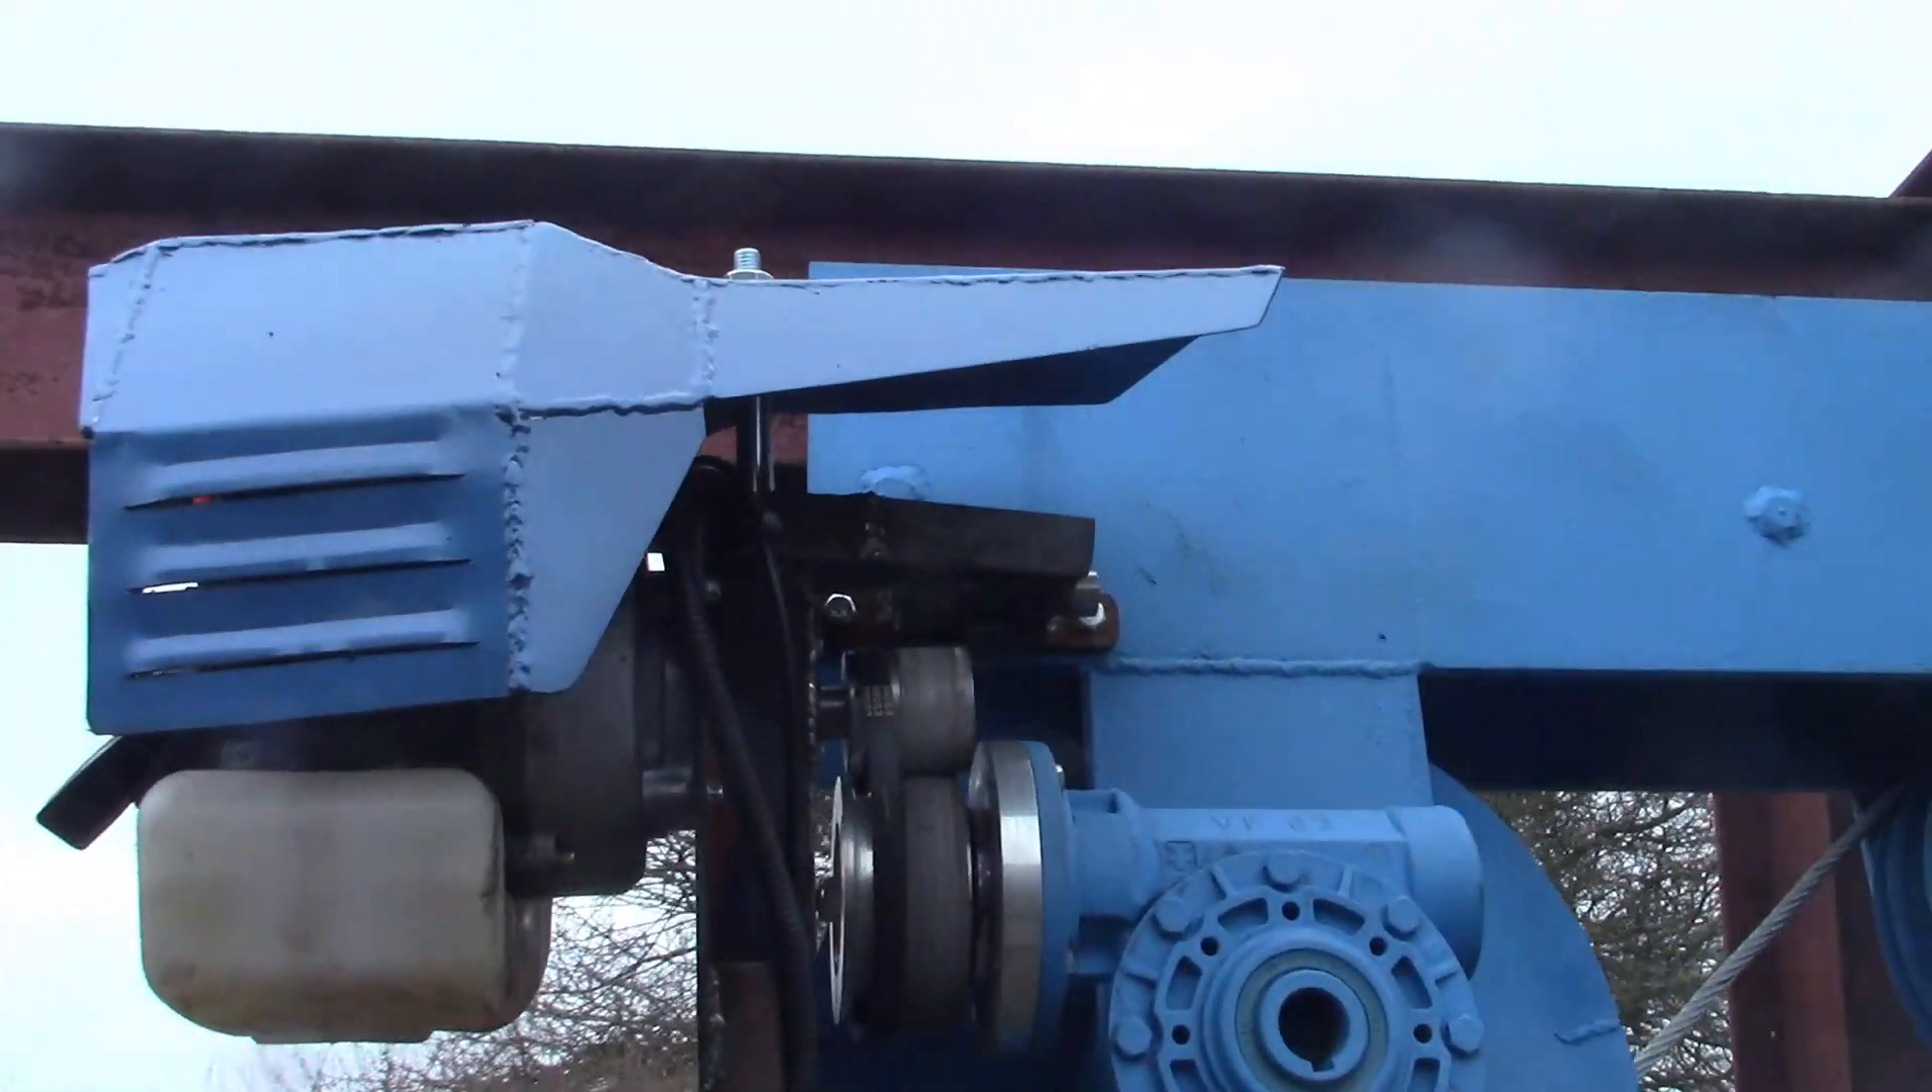Okay so the engine covers on and painted.